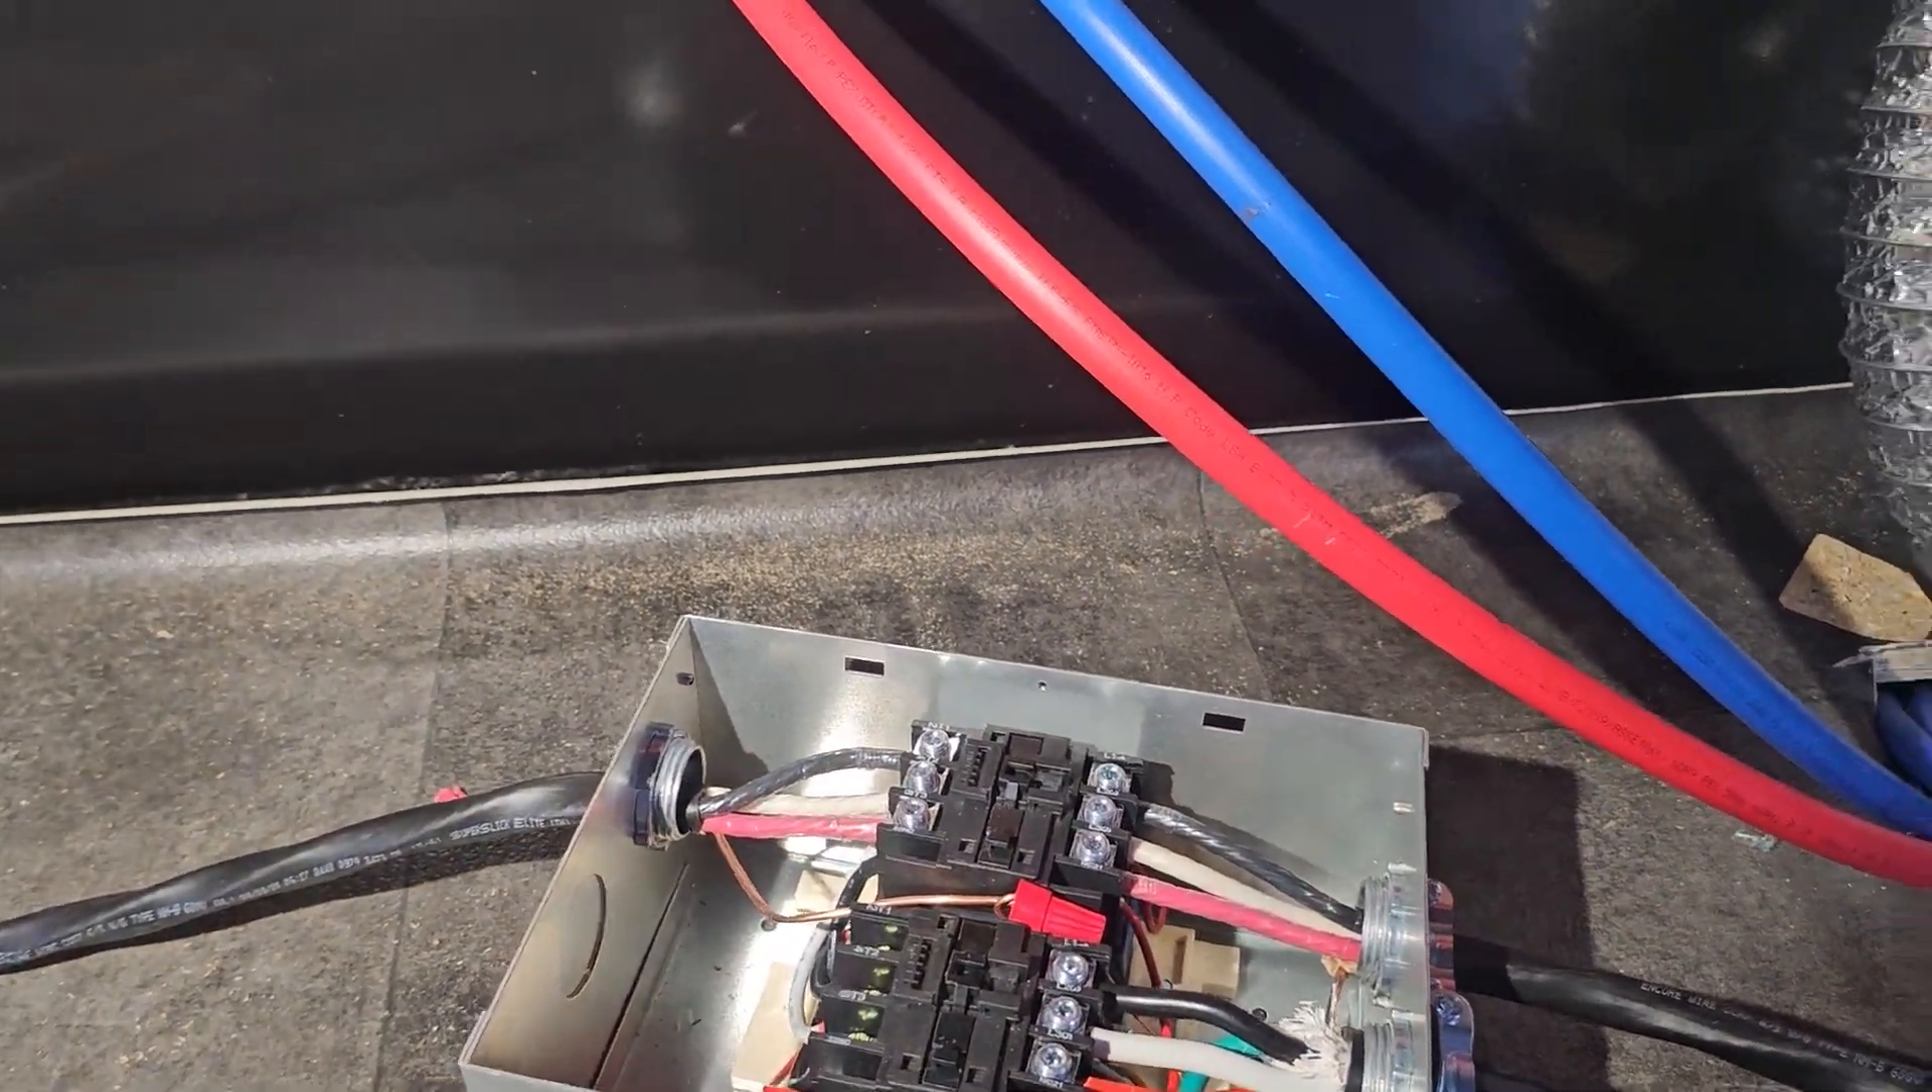So we are pretty much done here we just got to put the cover back on which is pretty easy to do.